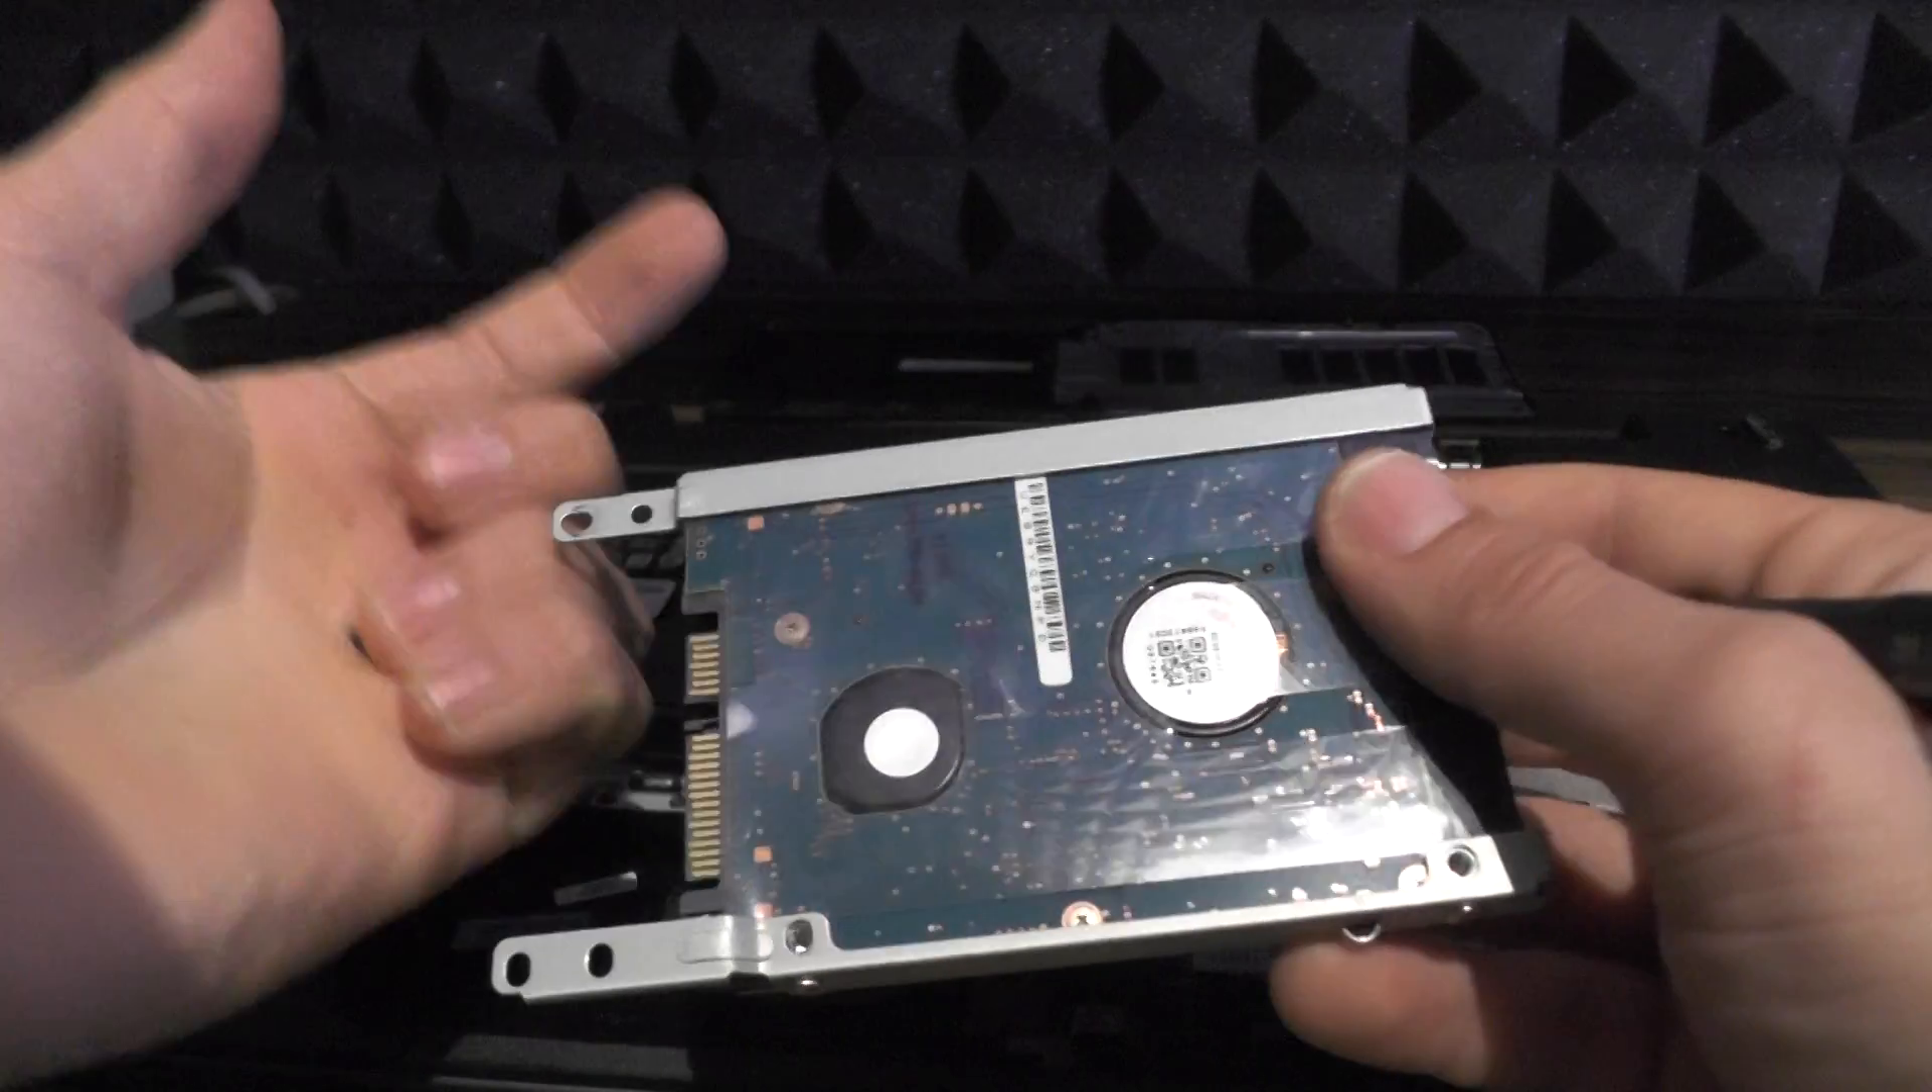You have successfully removed your hard drive.